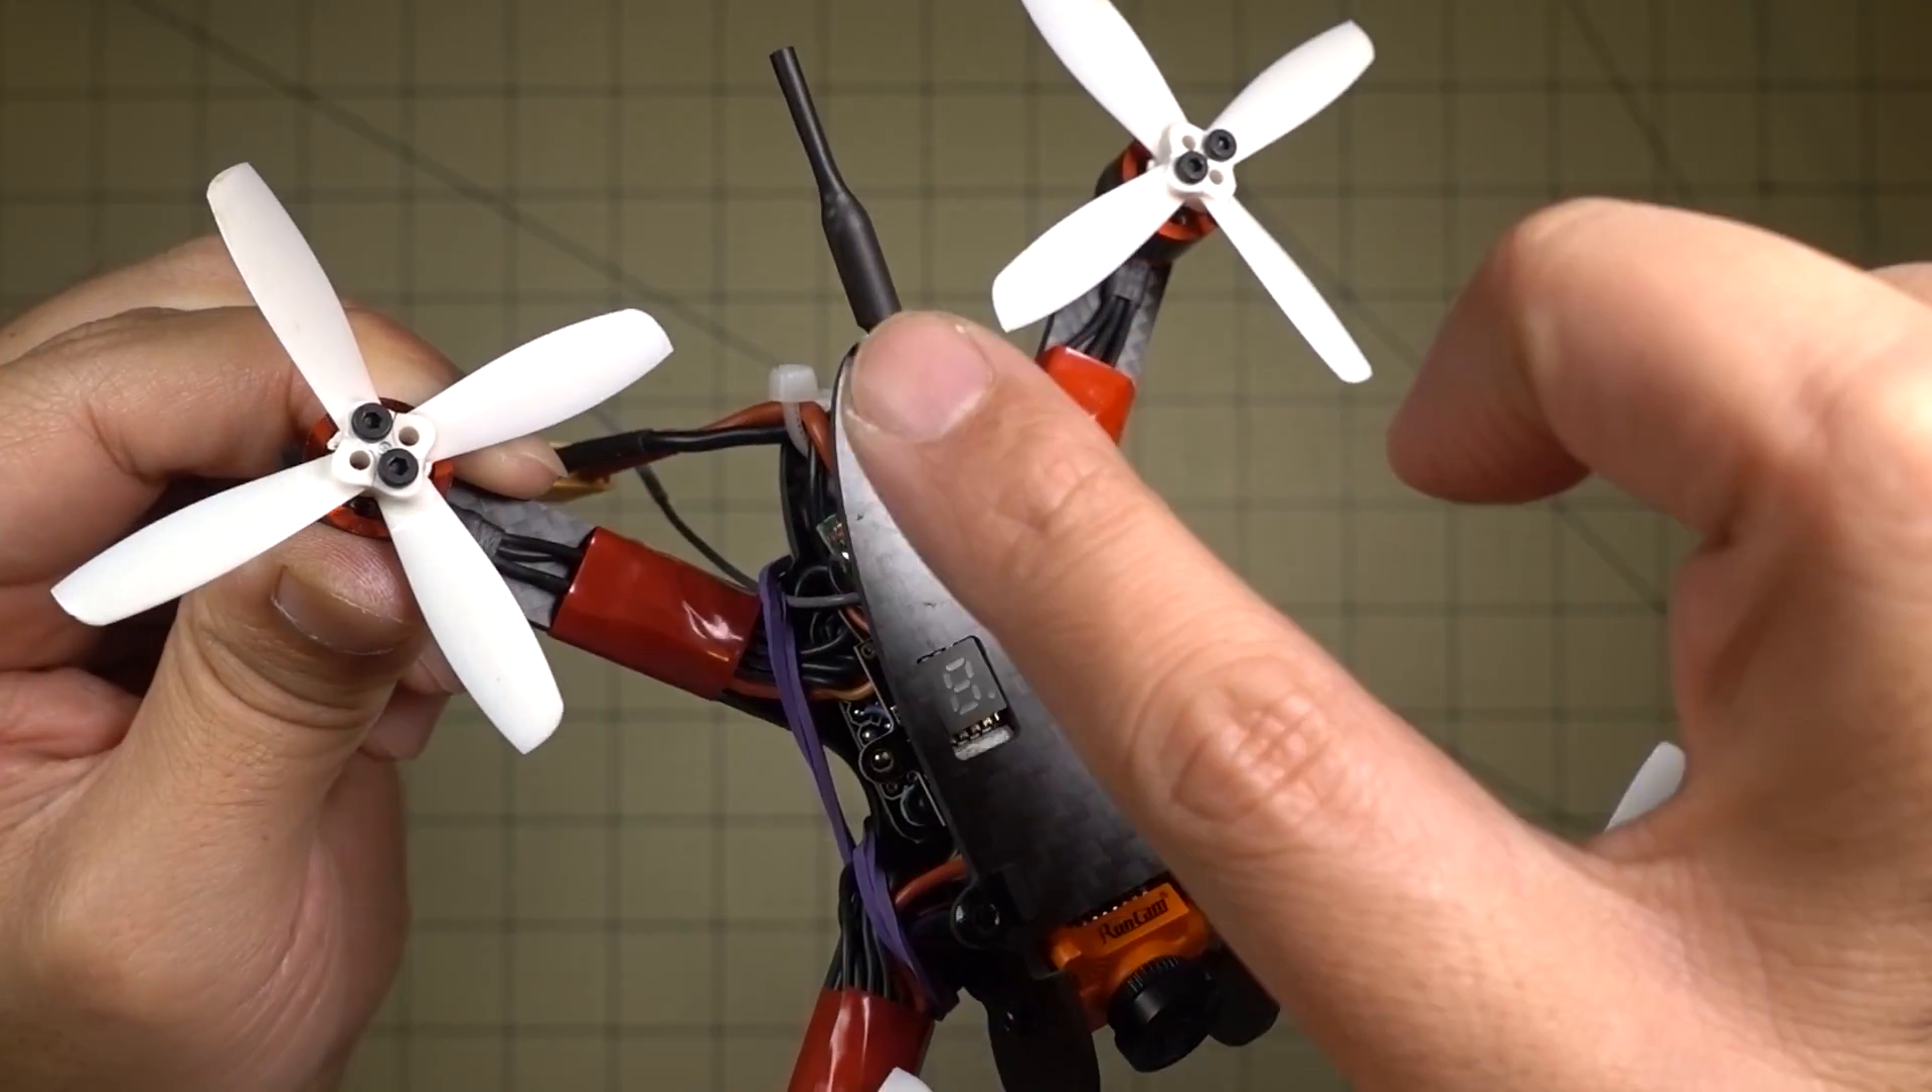I did put on a longer antenna here just so it would extend past the carbon here.